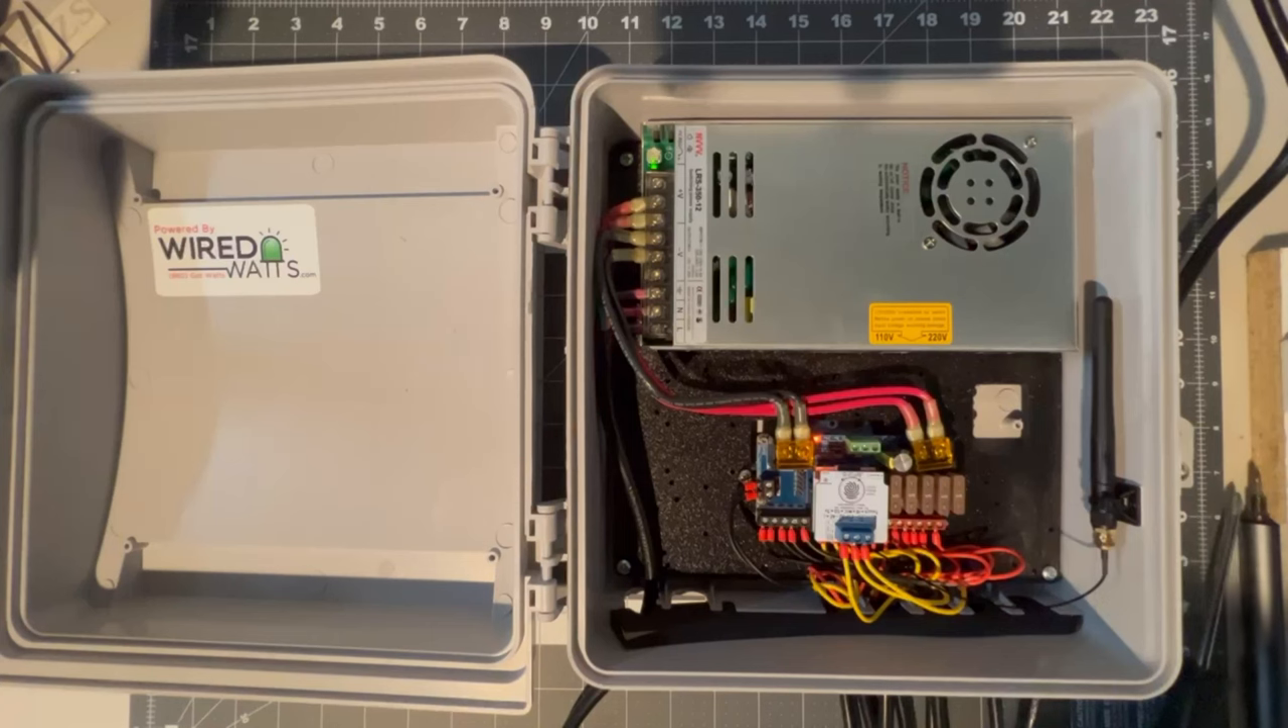And with the lid reconnected we now have a completed box.